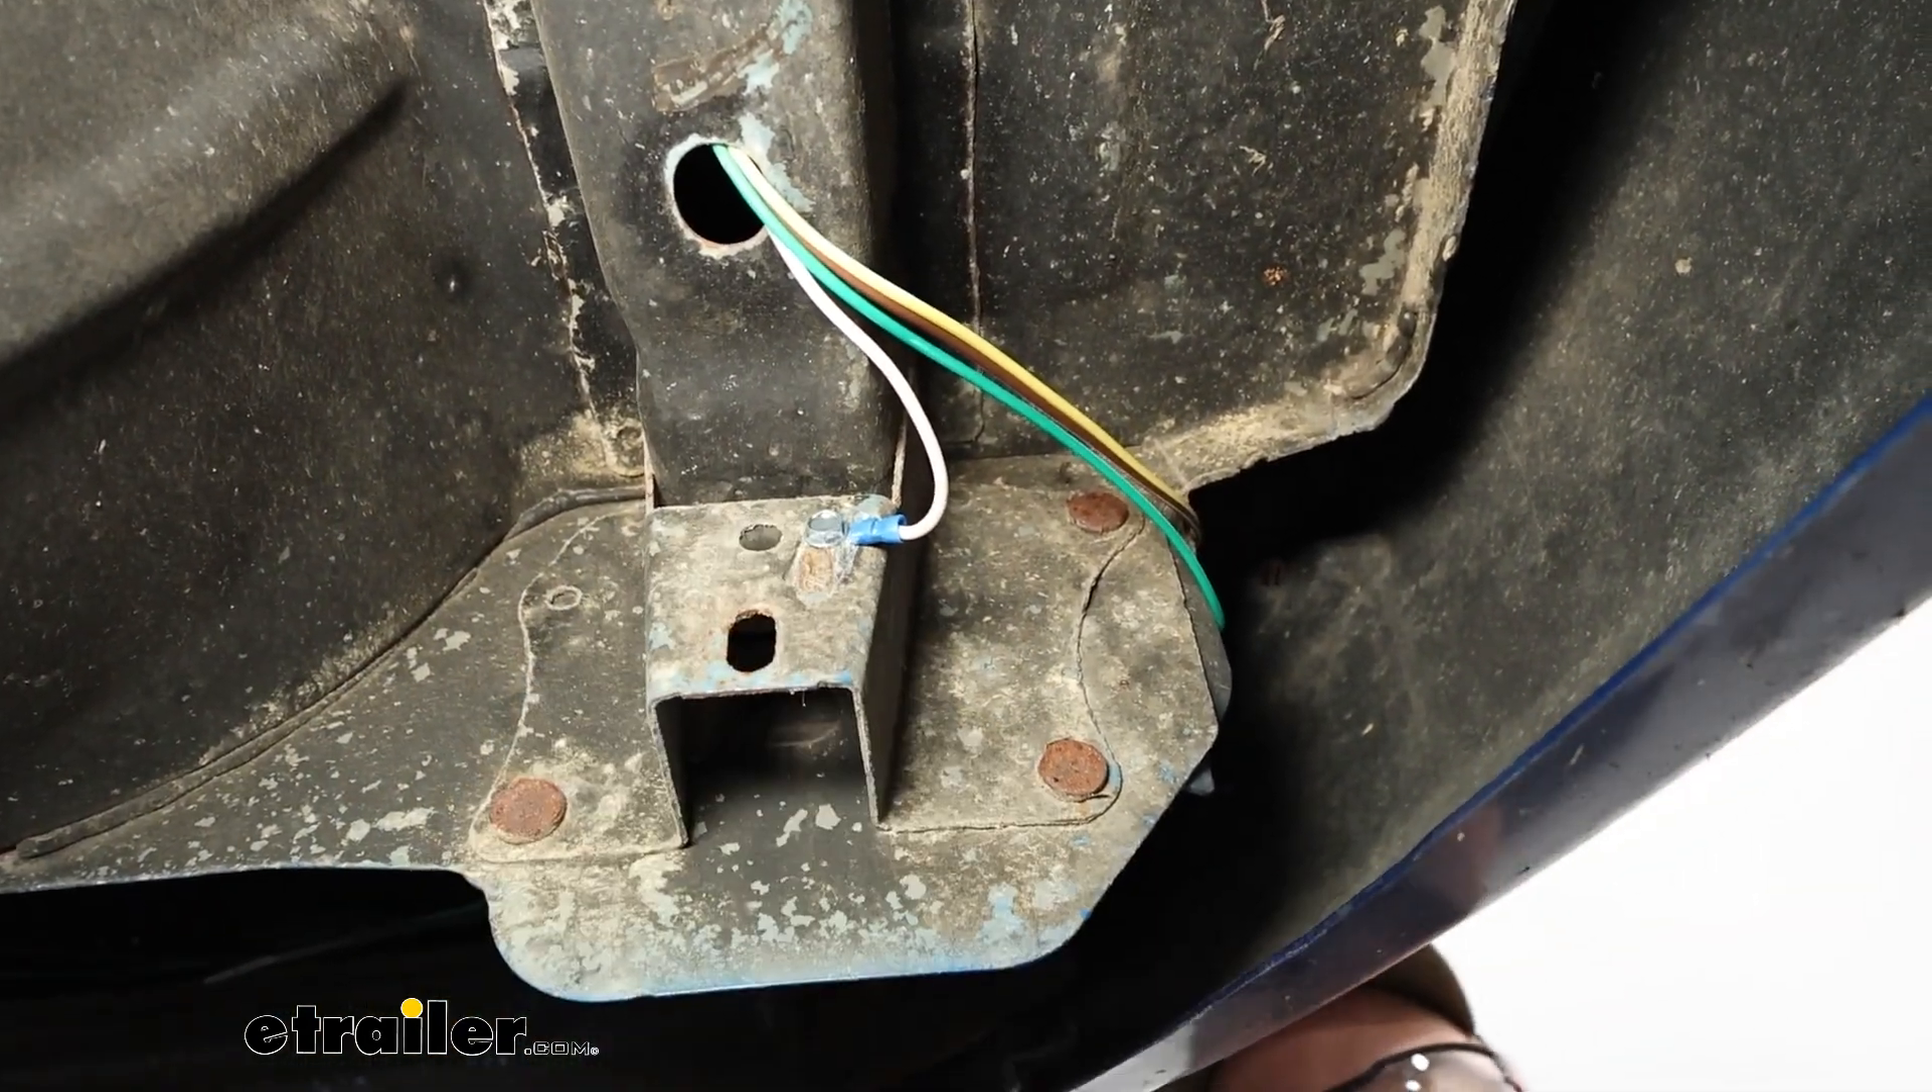And for our ground wire we just came out of our frame rail here and grounded it right to the frame.